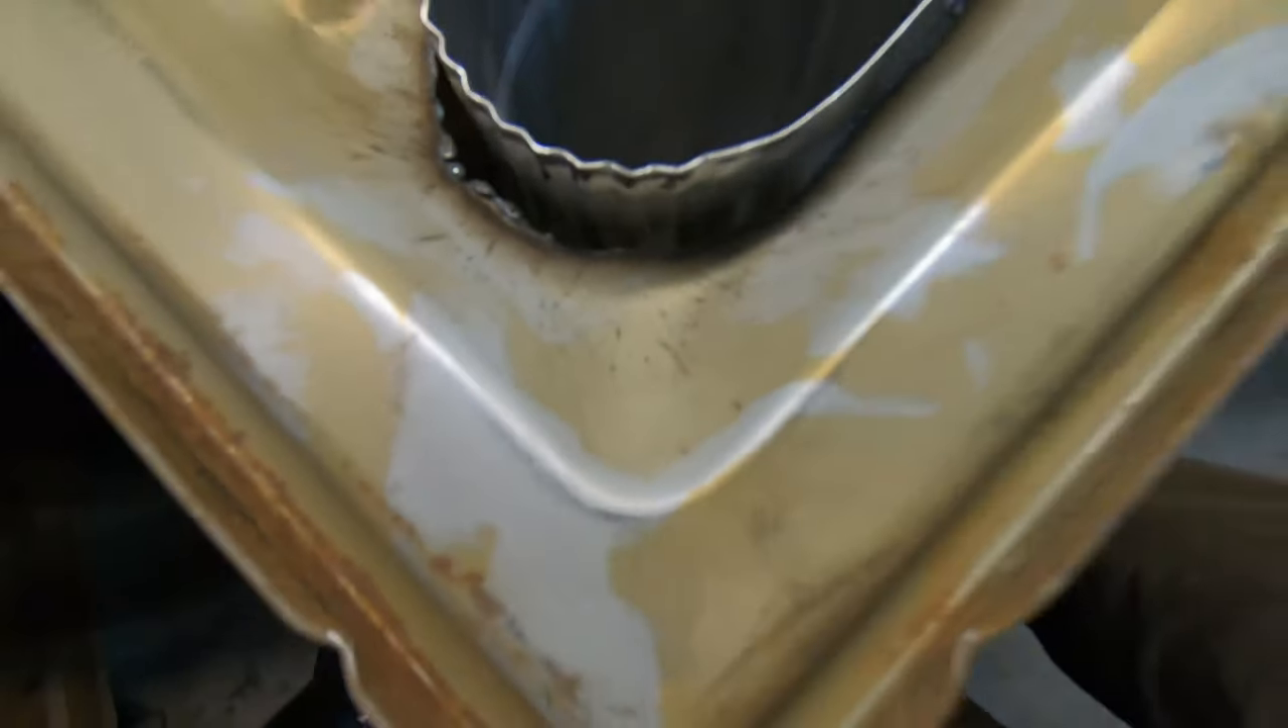All right I got the hole cut for the pipe and I have the chunk of pipe up in it.